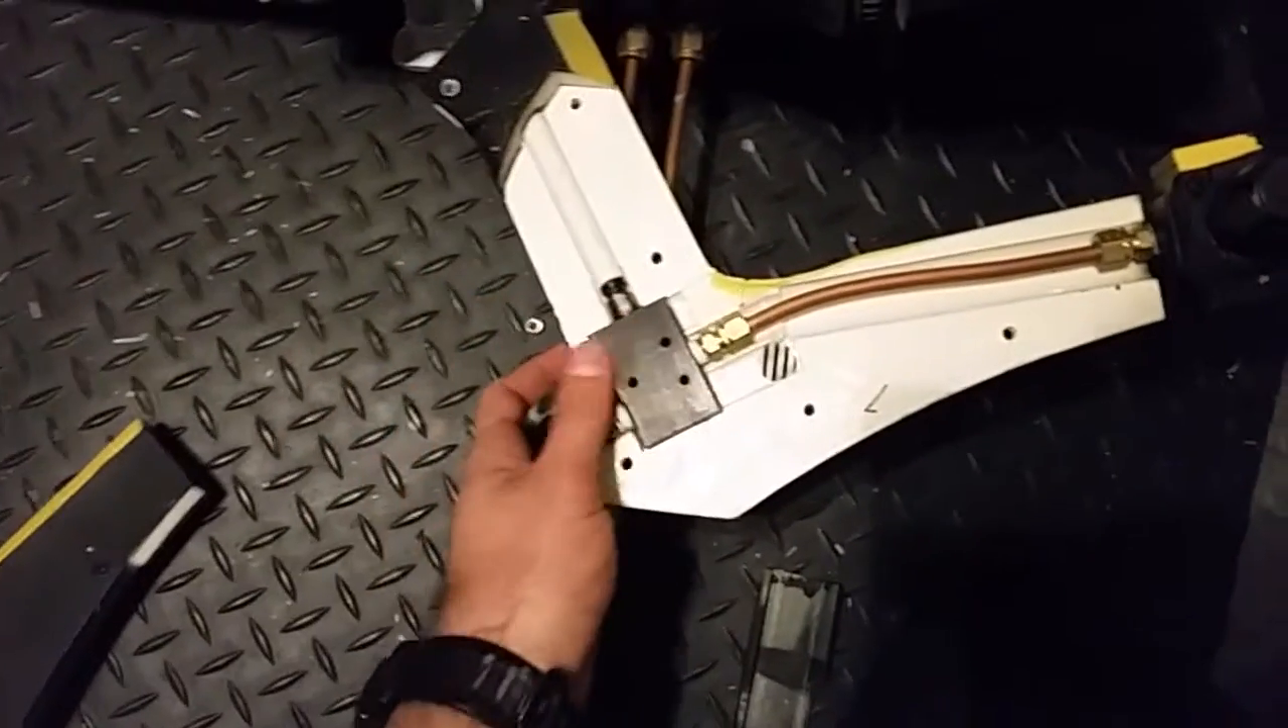So this is actually the mechanism, the trigger mechanism with the cover removed.